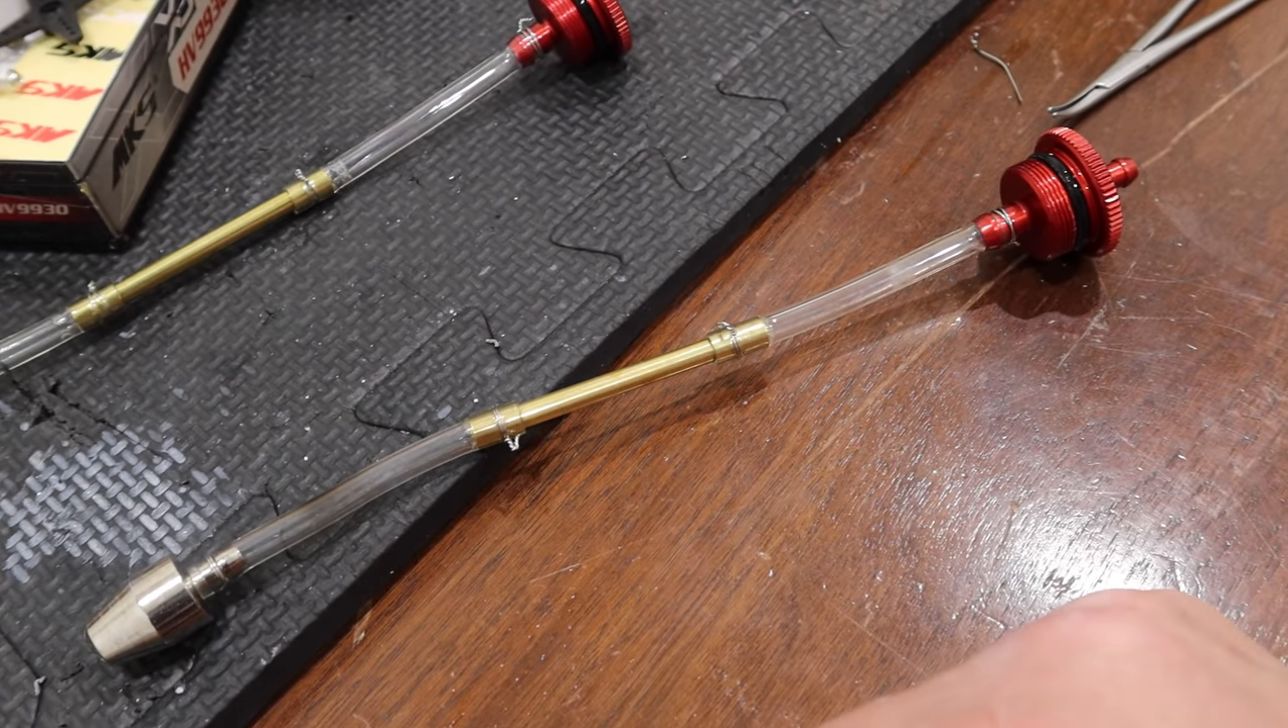So, what I've done here is I've added a rigid piece of tubing into the clunk line.